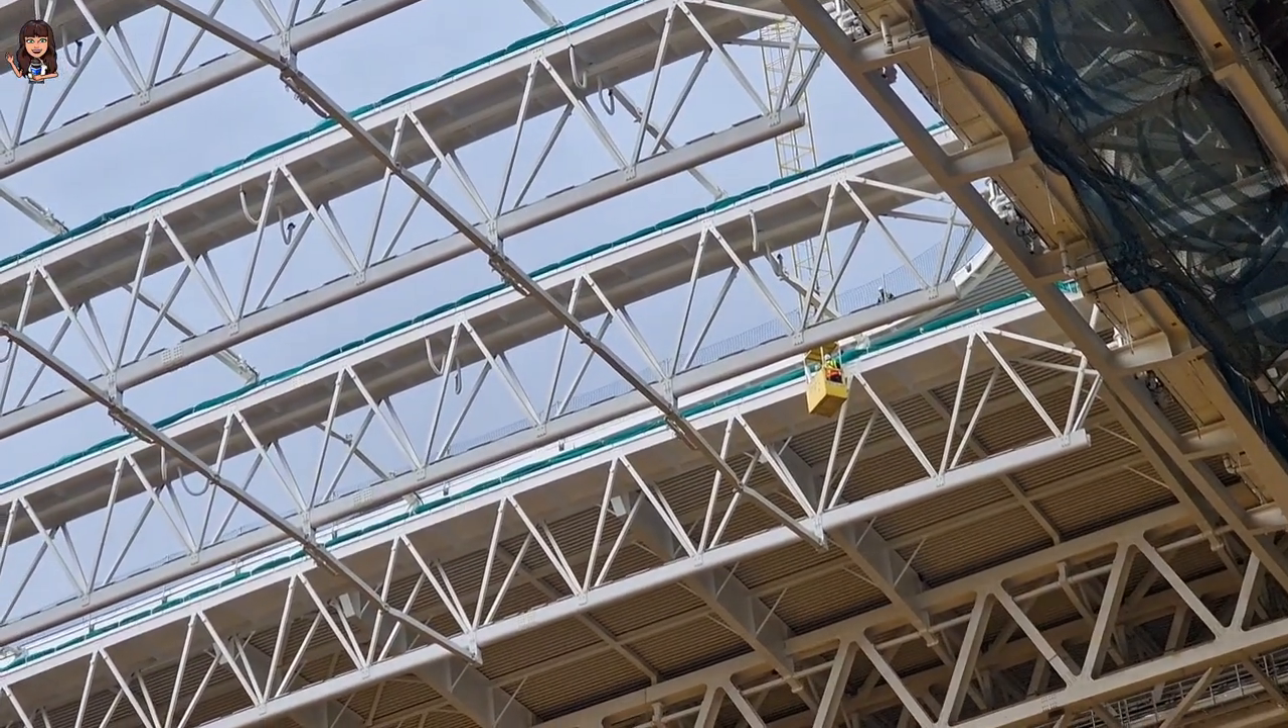De momento no han puesto las lonas. No han puesto los toldos.